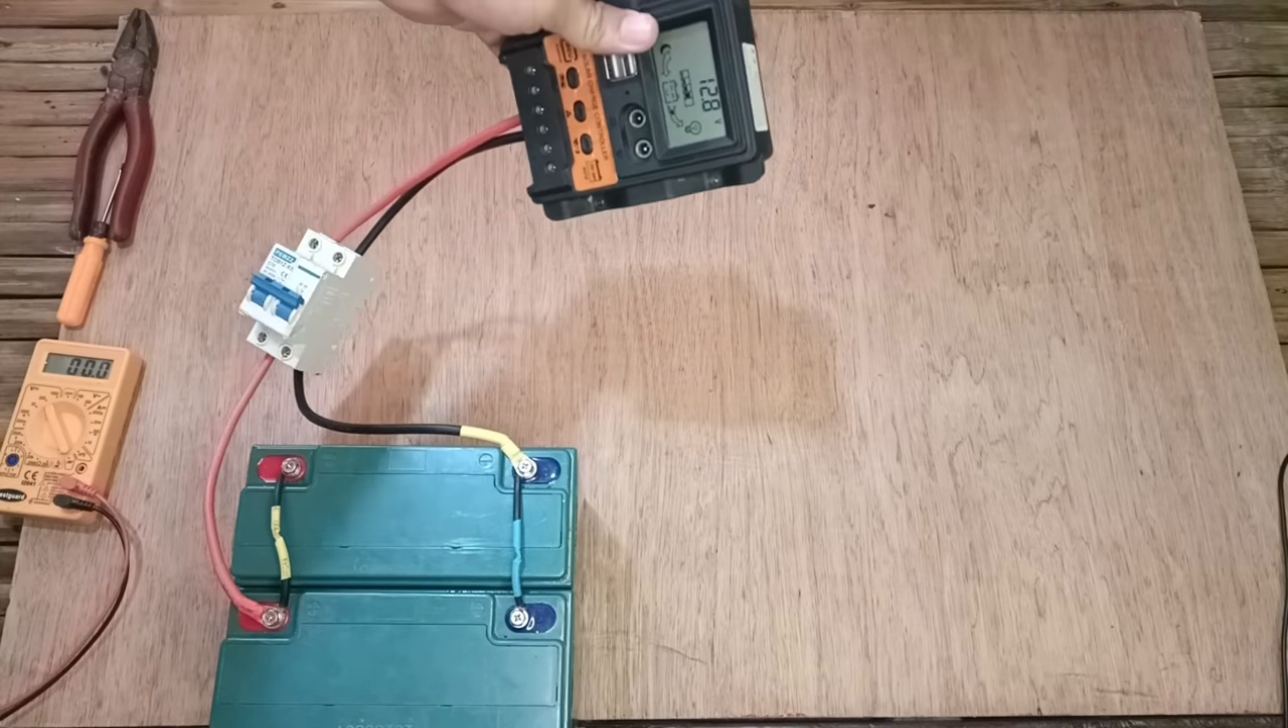So ayan, connected na itong ating solar charge controller.